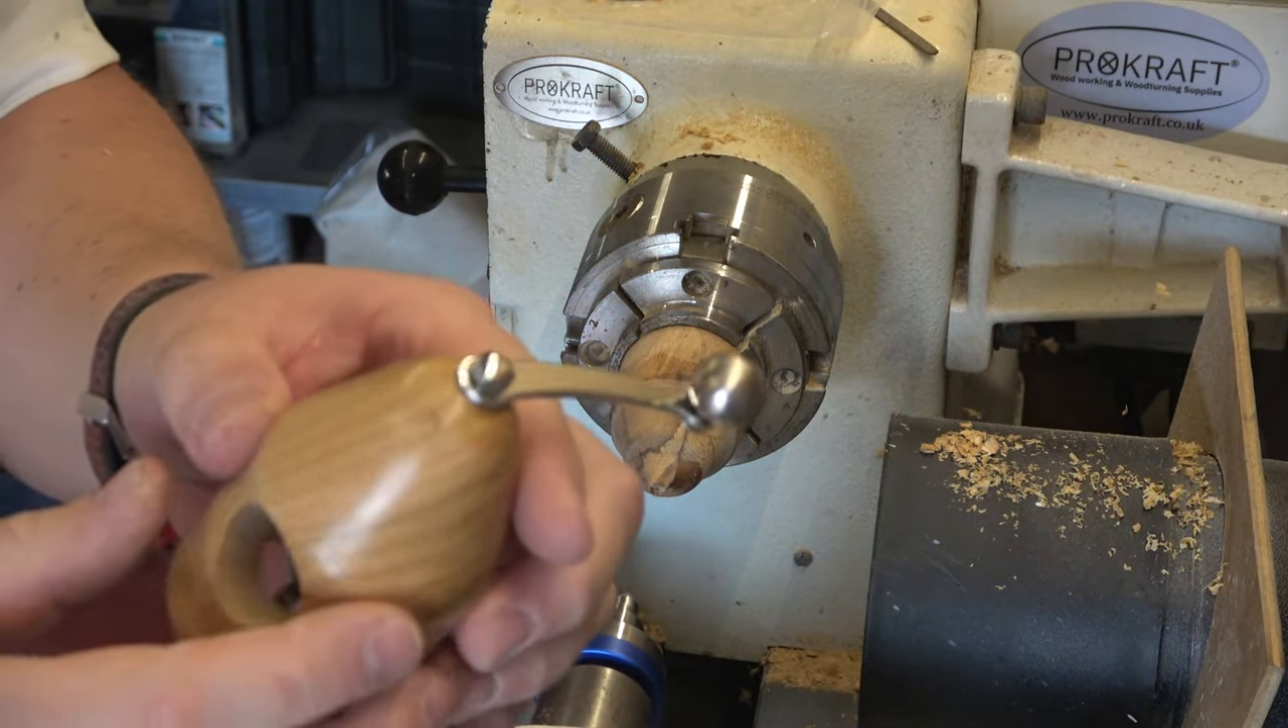So there we have a handle on the top.